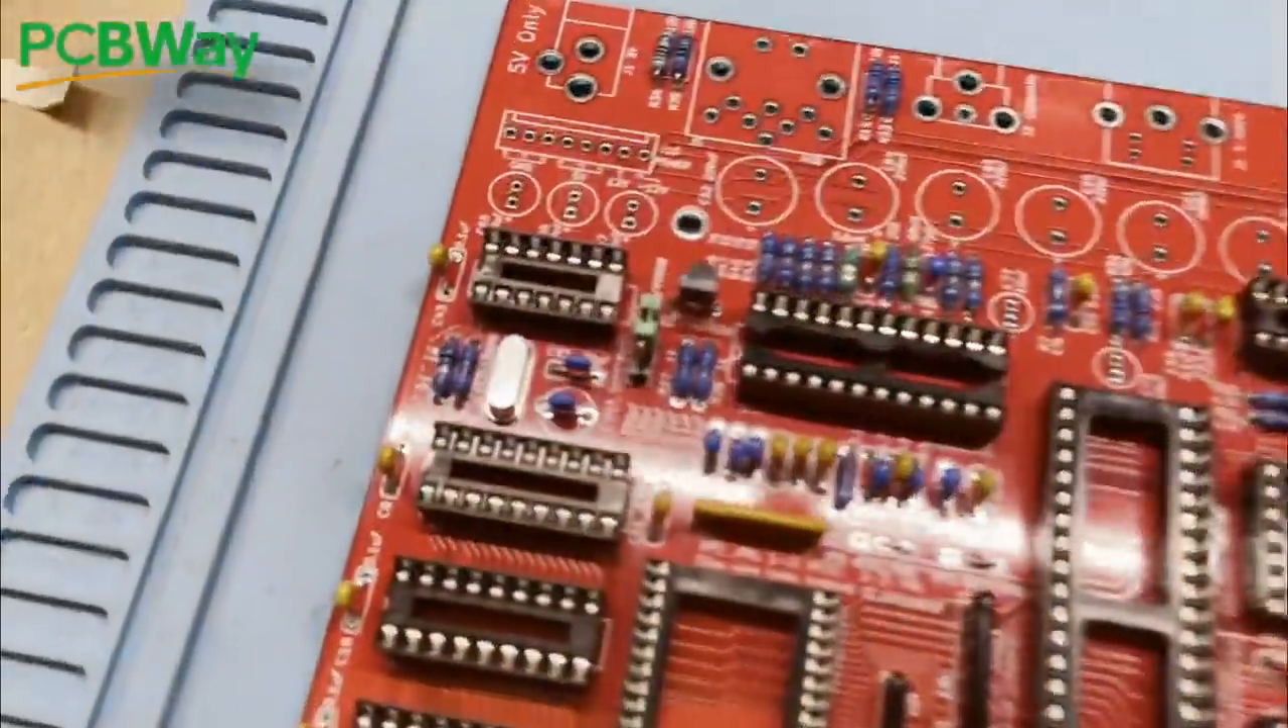A mere hour or so later, and all of the sockets are in place, ready to accept their lovely chips, and the board is starting to take shape.